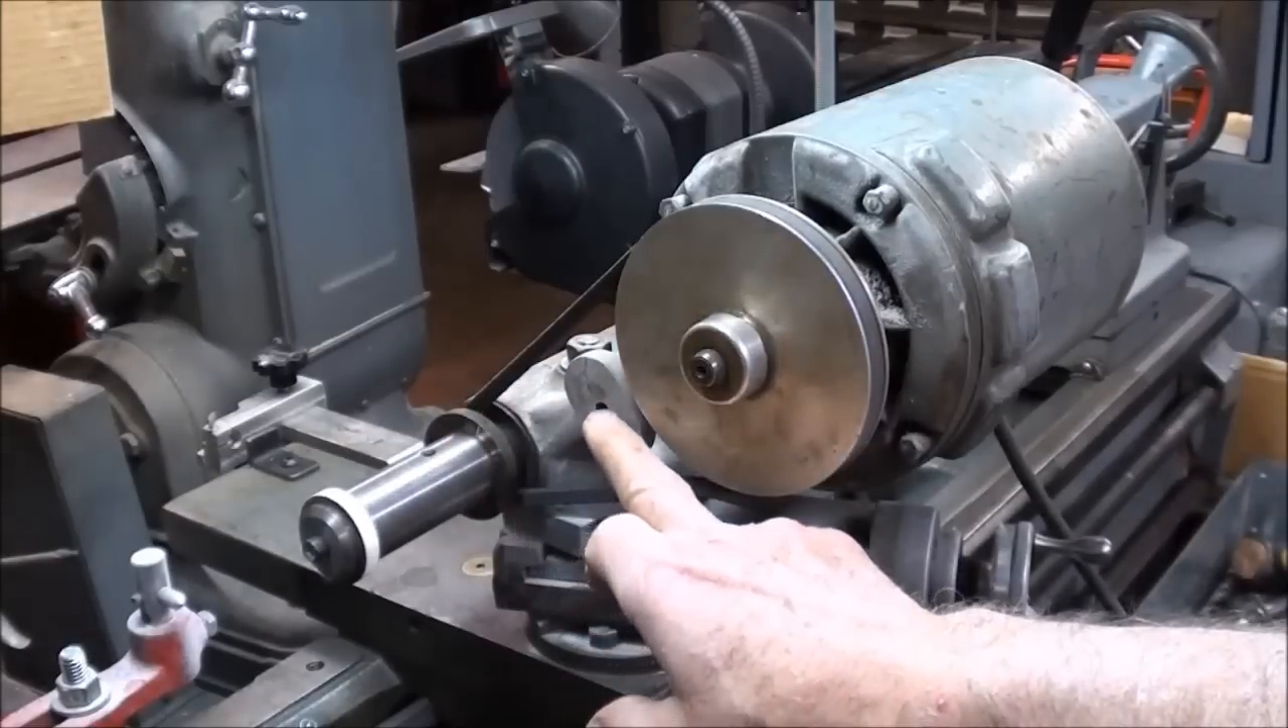There appears, according to the picture, there should be a guard mounted on the belt here, and that's apparently long gone.